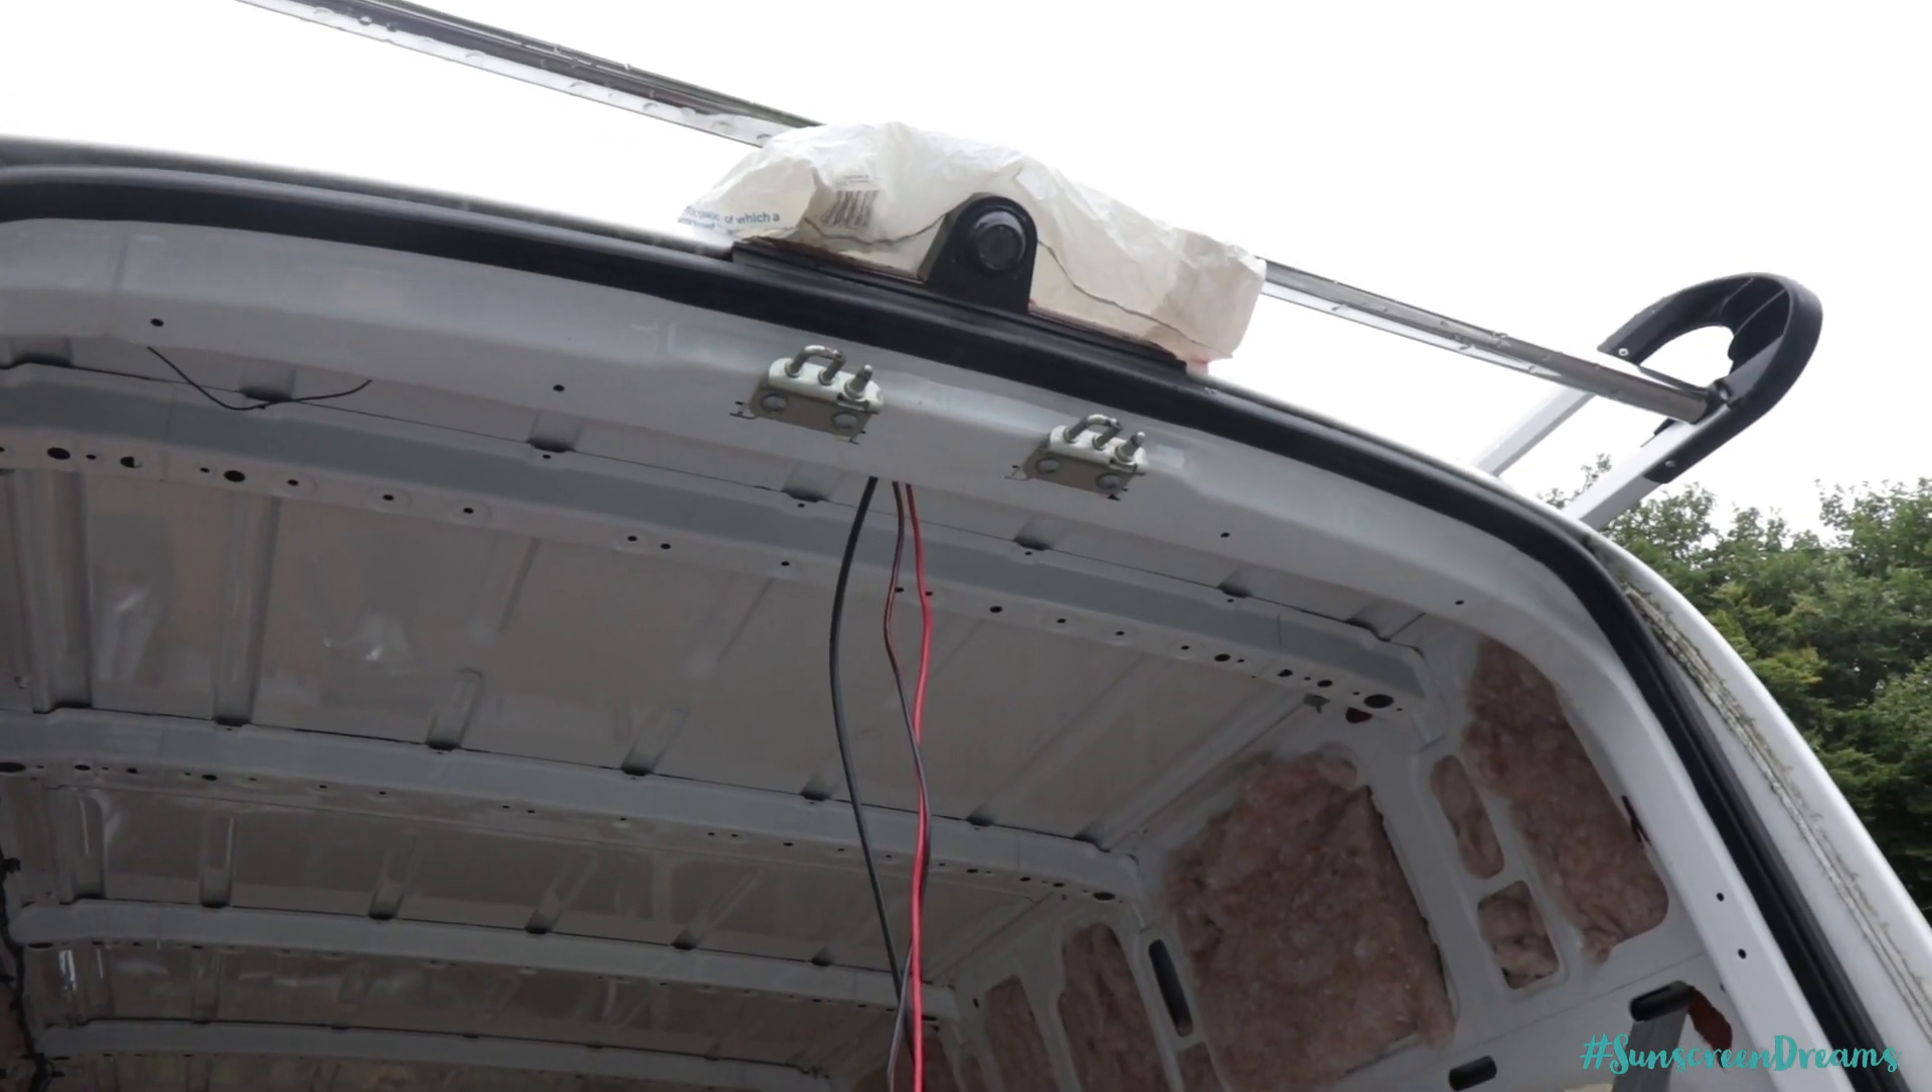So we now have the wires from the solar panel coming down inside the van.